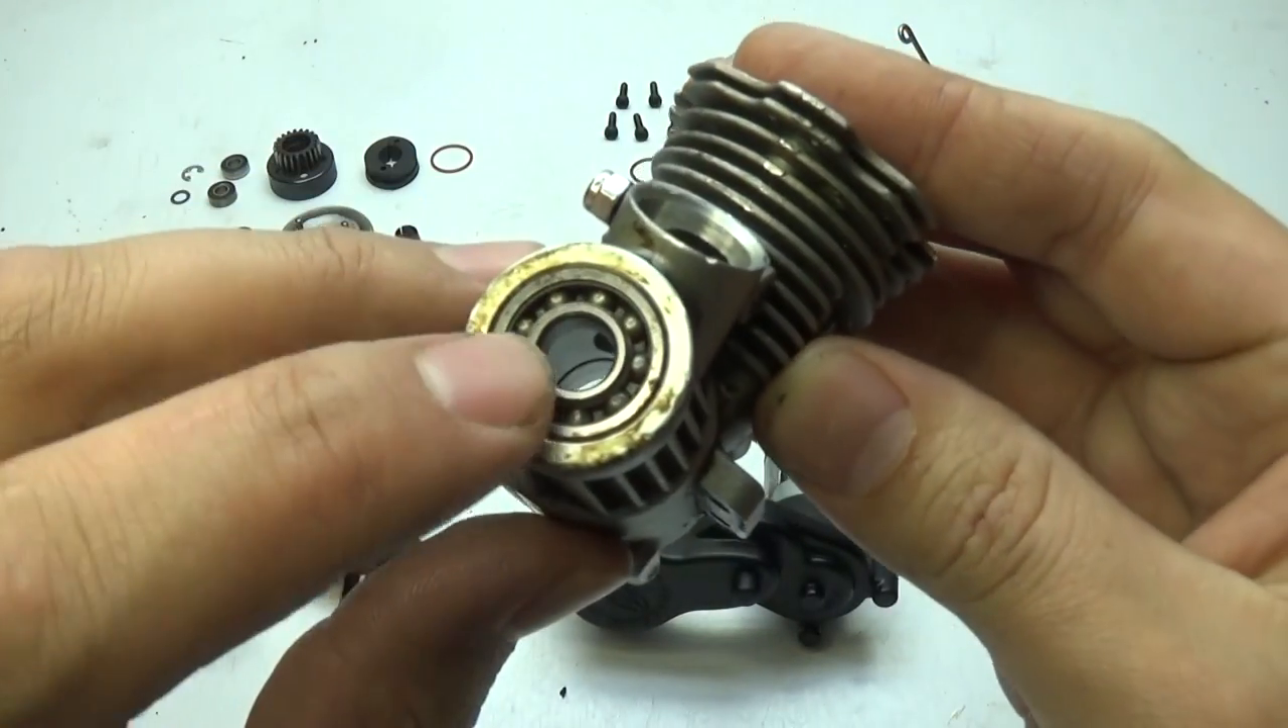The only thing I didn't do was remove the bearings that are inside of the block.